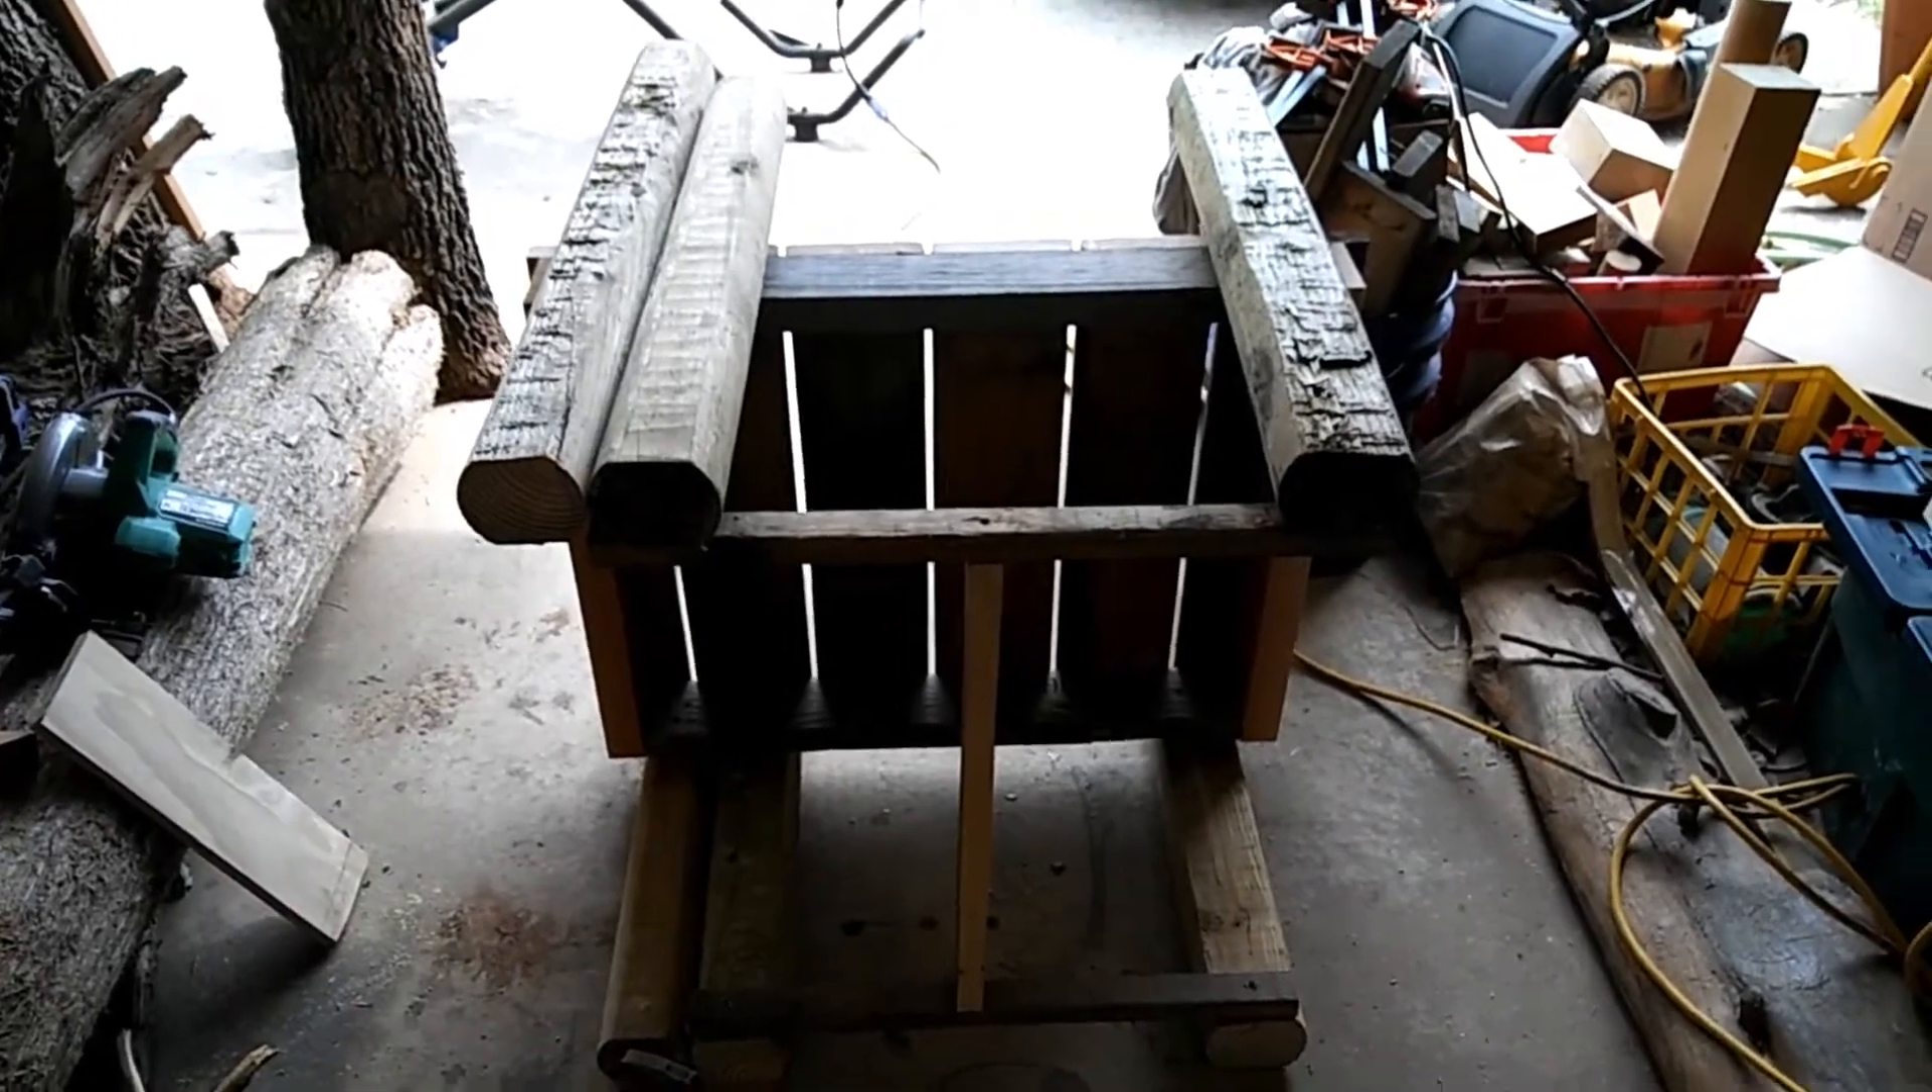So anyway the overall build is now done I just need to wrap the tops of the landscape timbers with some rope to kind of give it that boat dock look and call this one done.